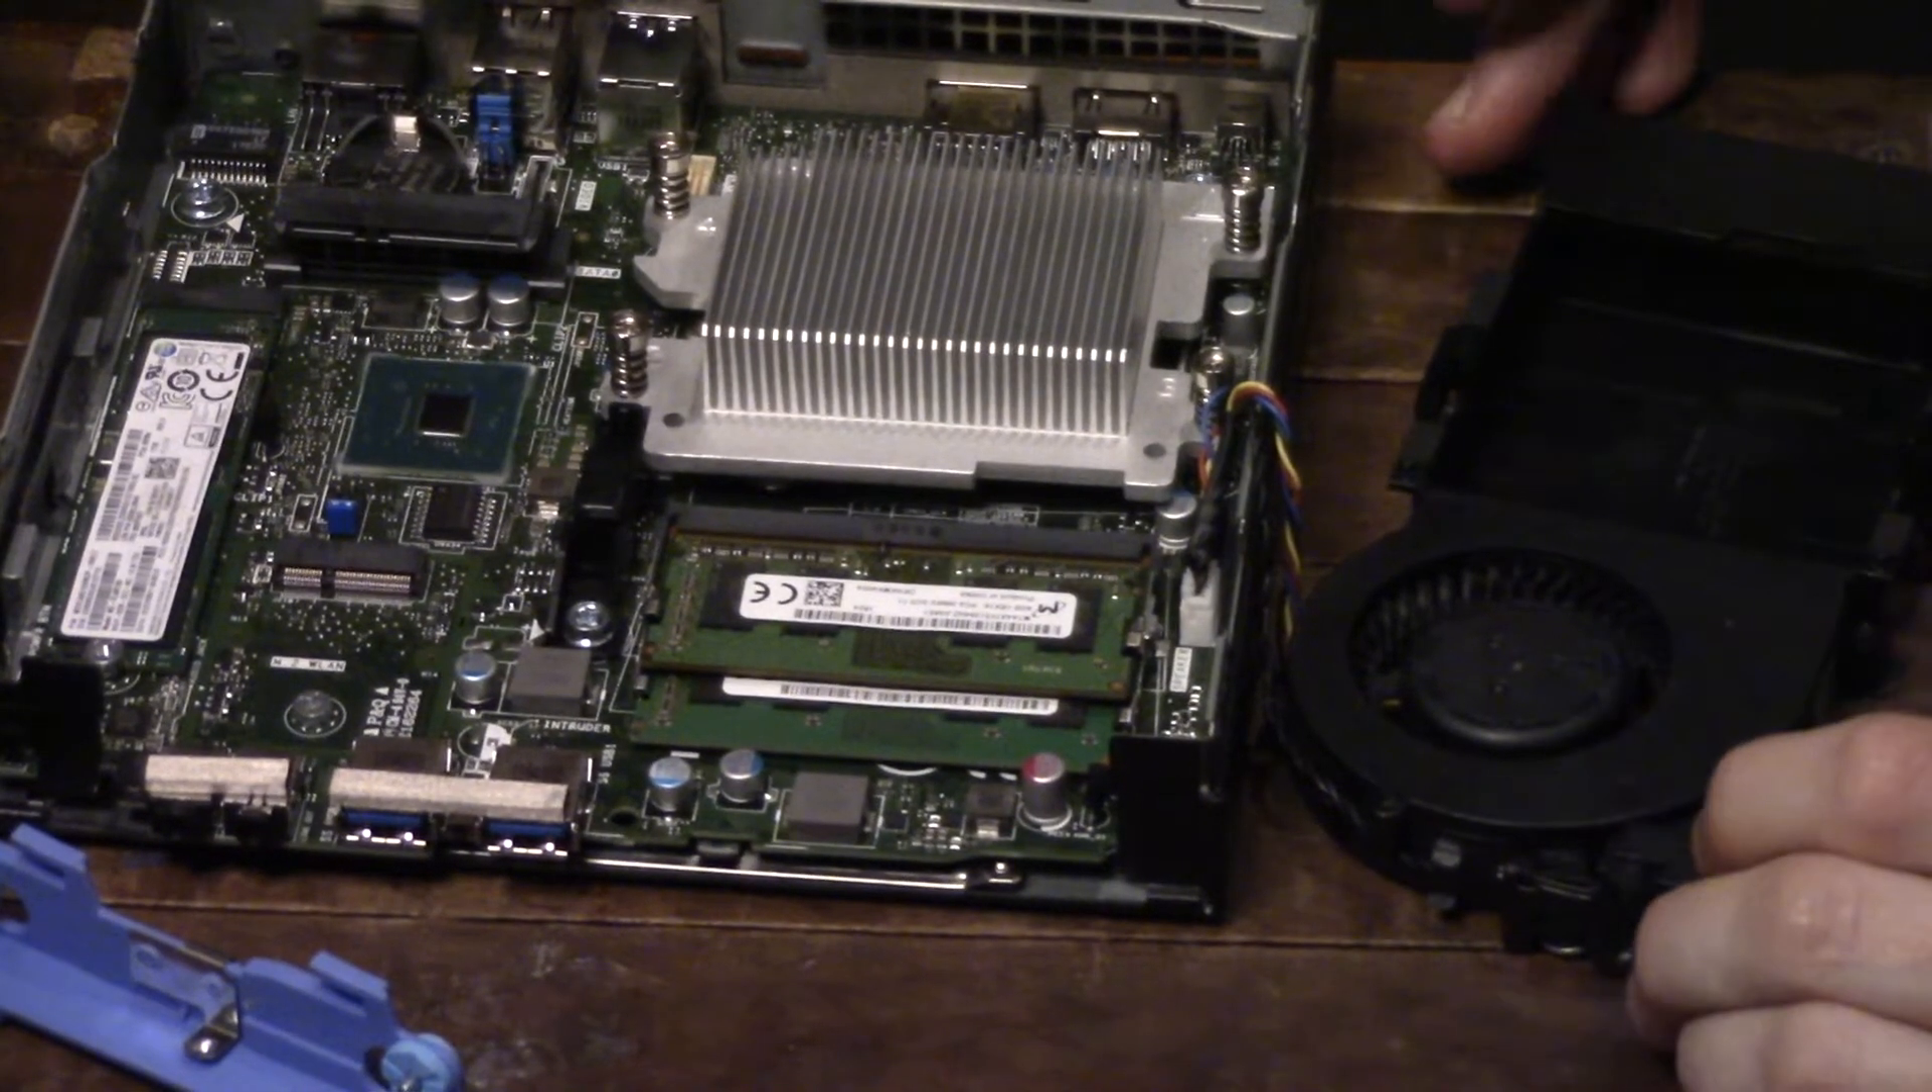With our RAM inserted, we can drop our plastic fan back into place.